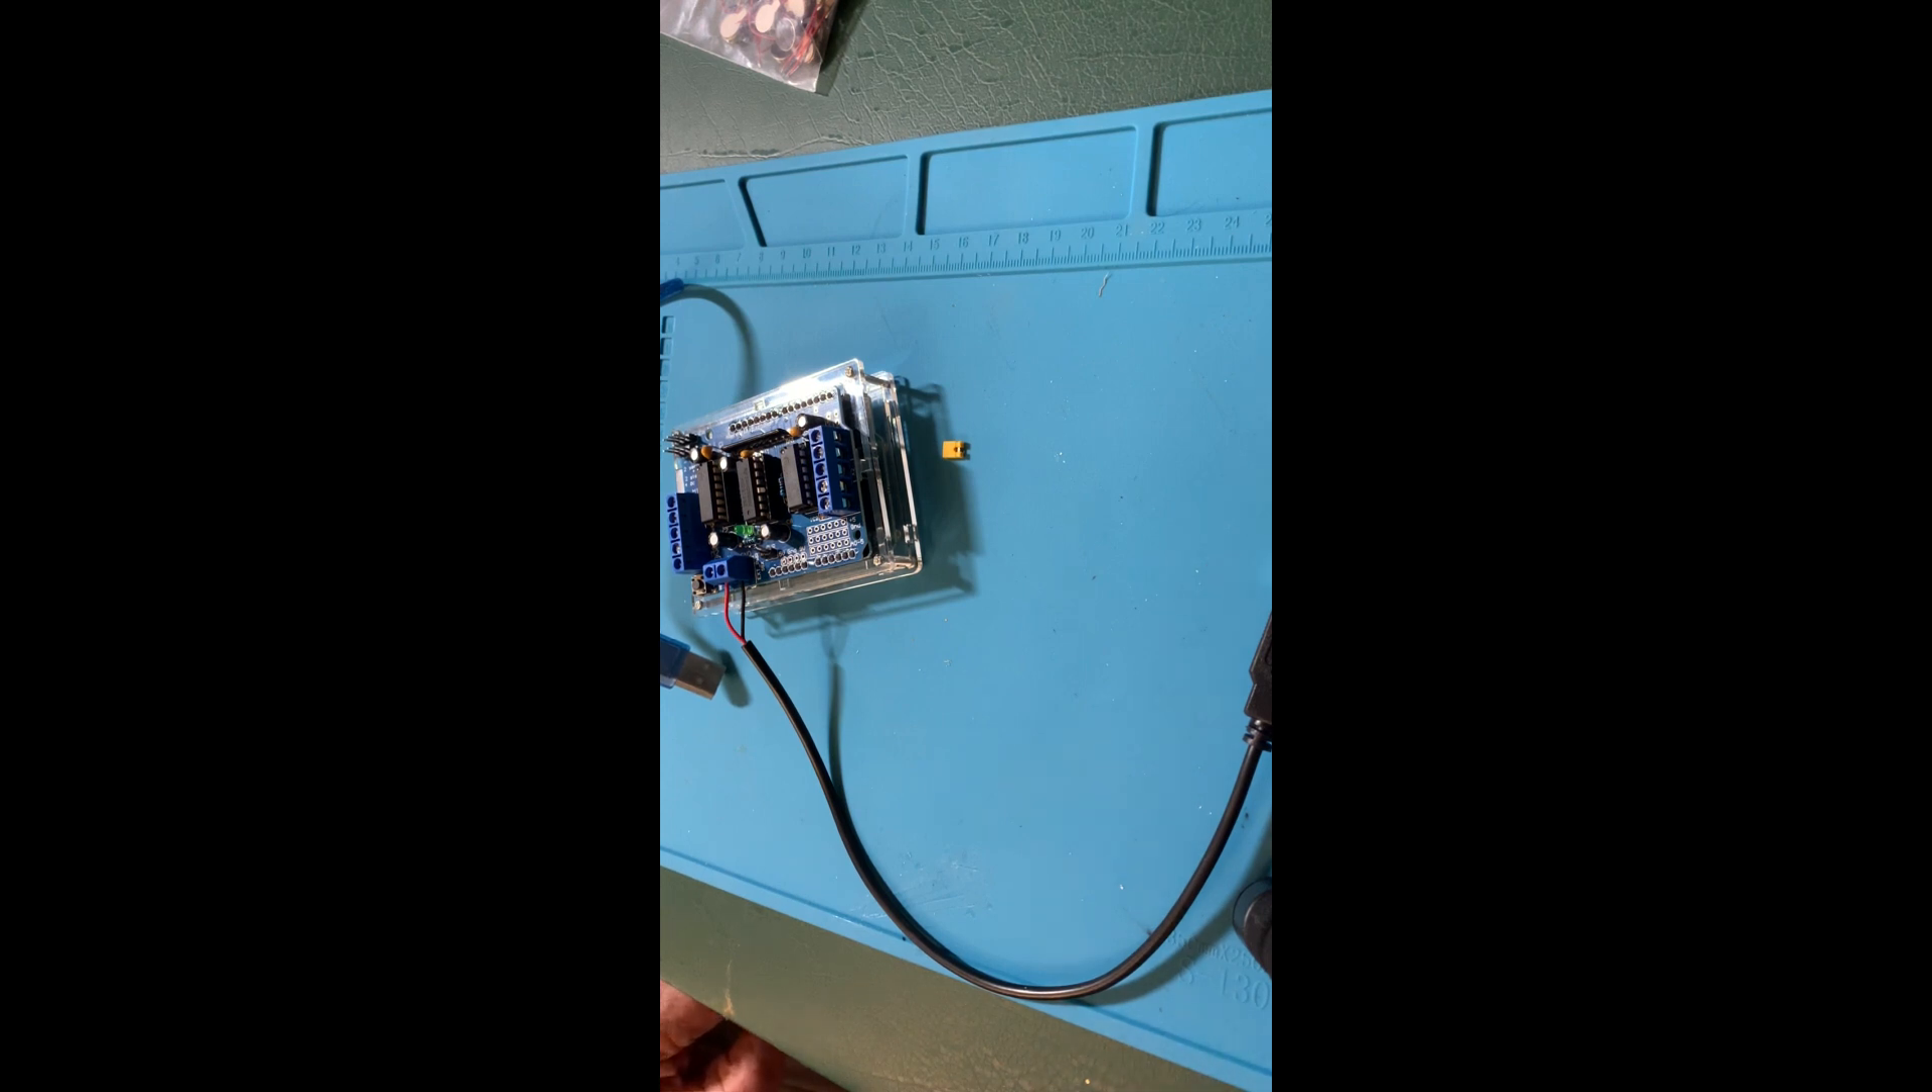So we now have a controller assembled.